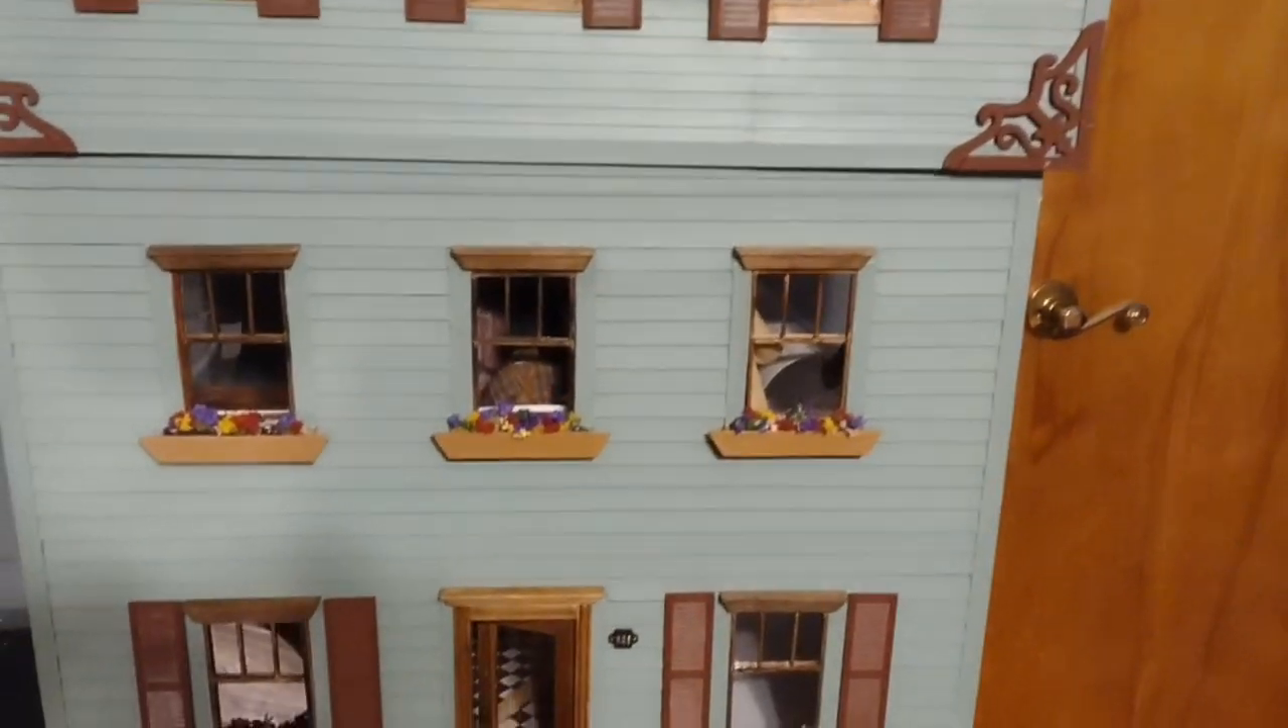I still need to add the shutters across the windows in the middle and I need to do the sides but I just had to show you how it was coming along.